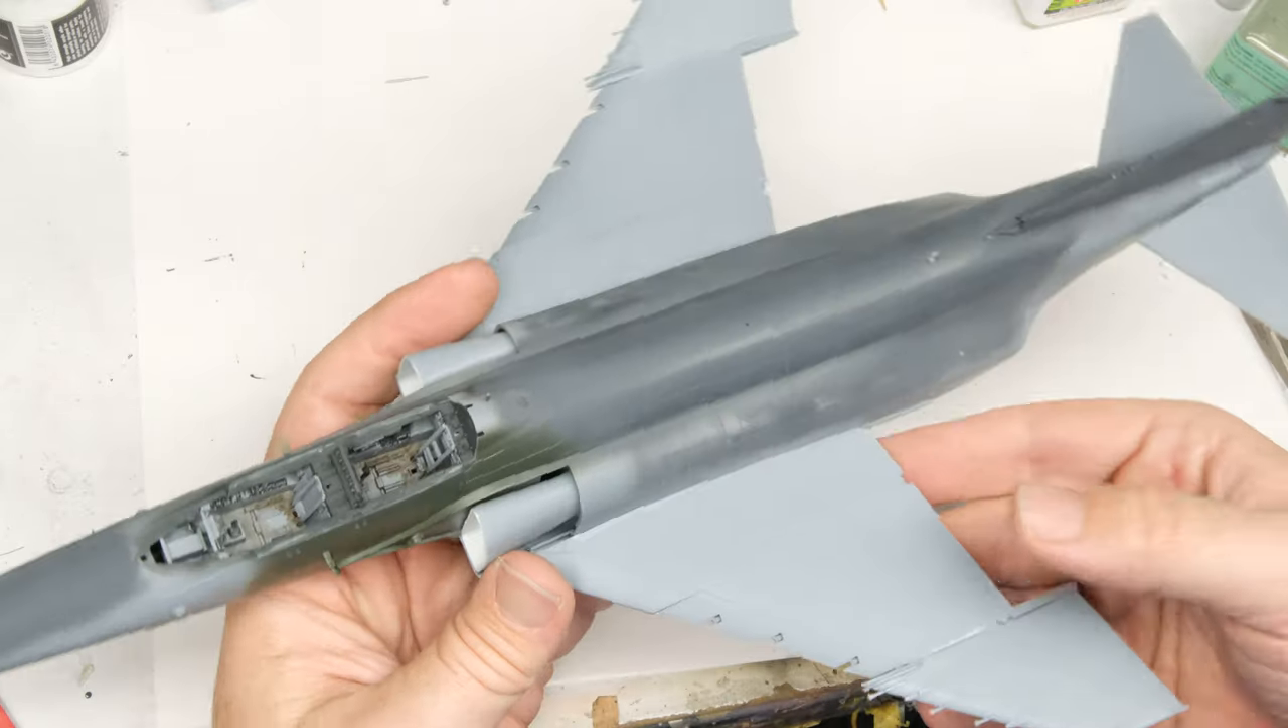I've got the fuselage together.